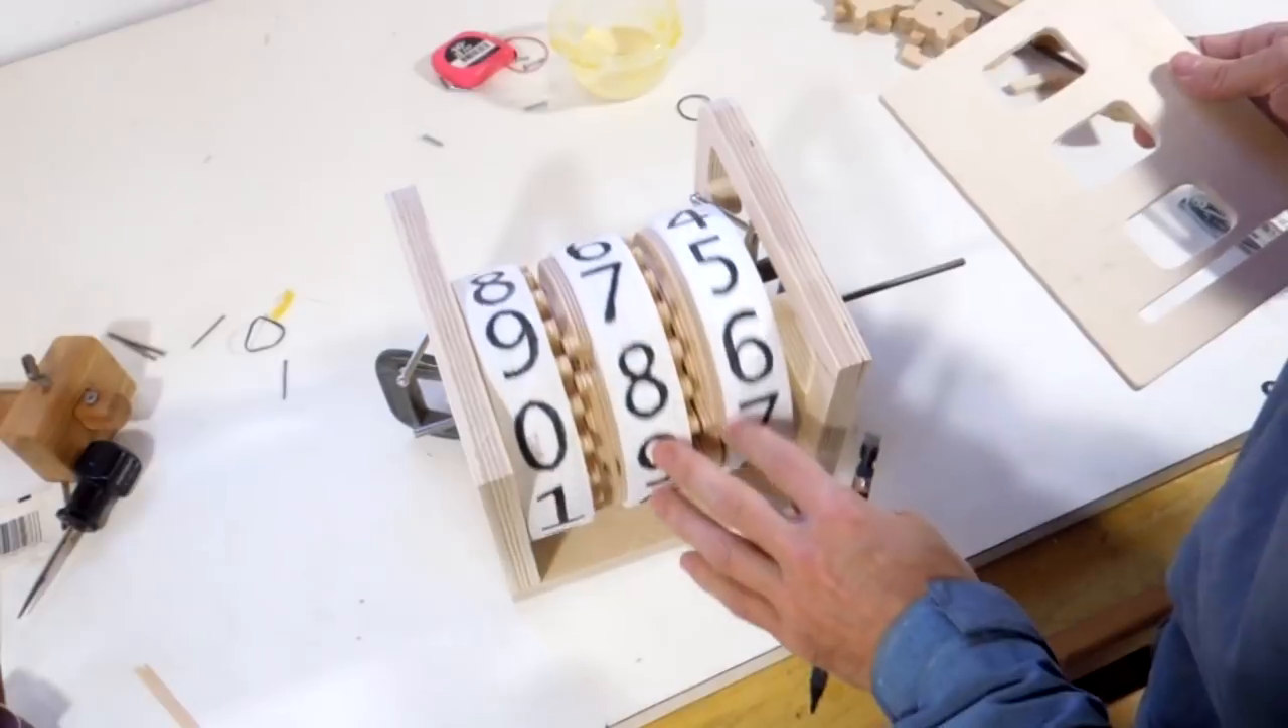So, I've put my rotors in there with the washers in between.